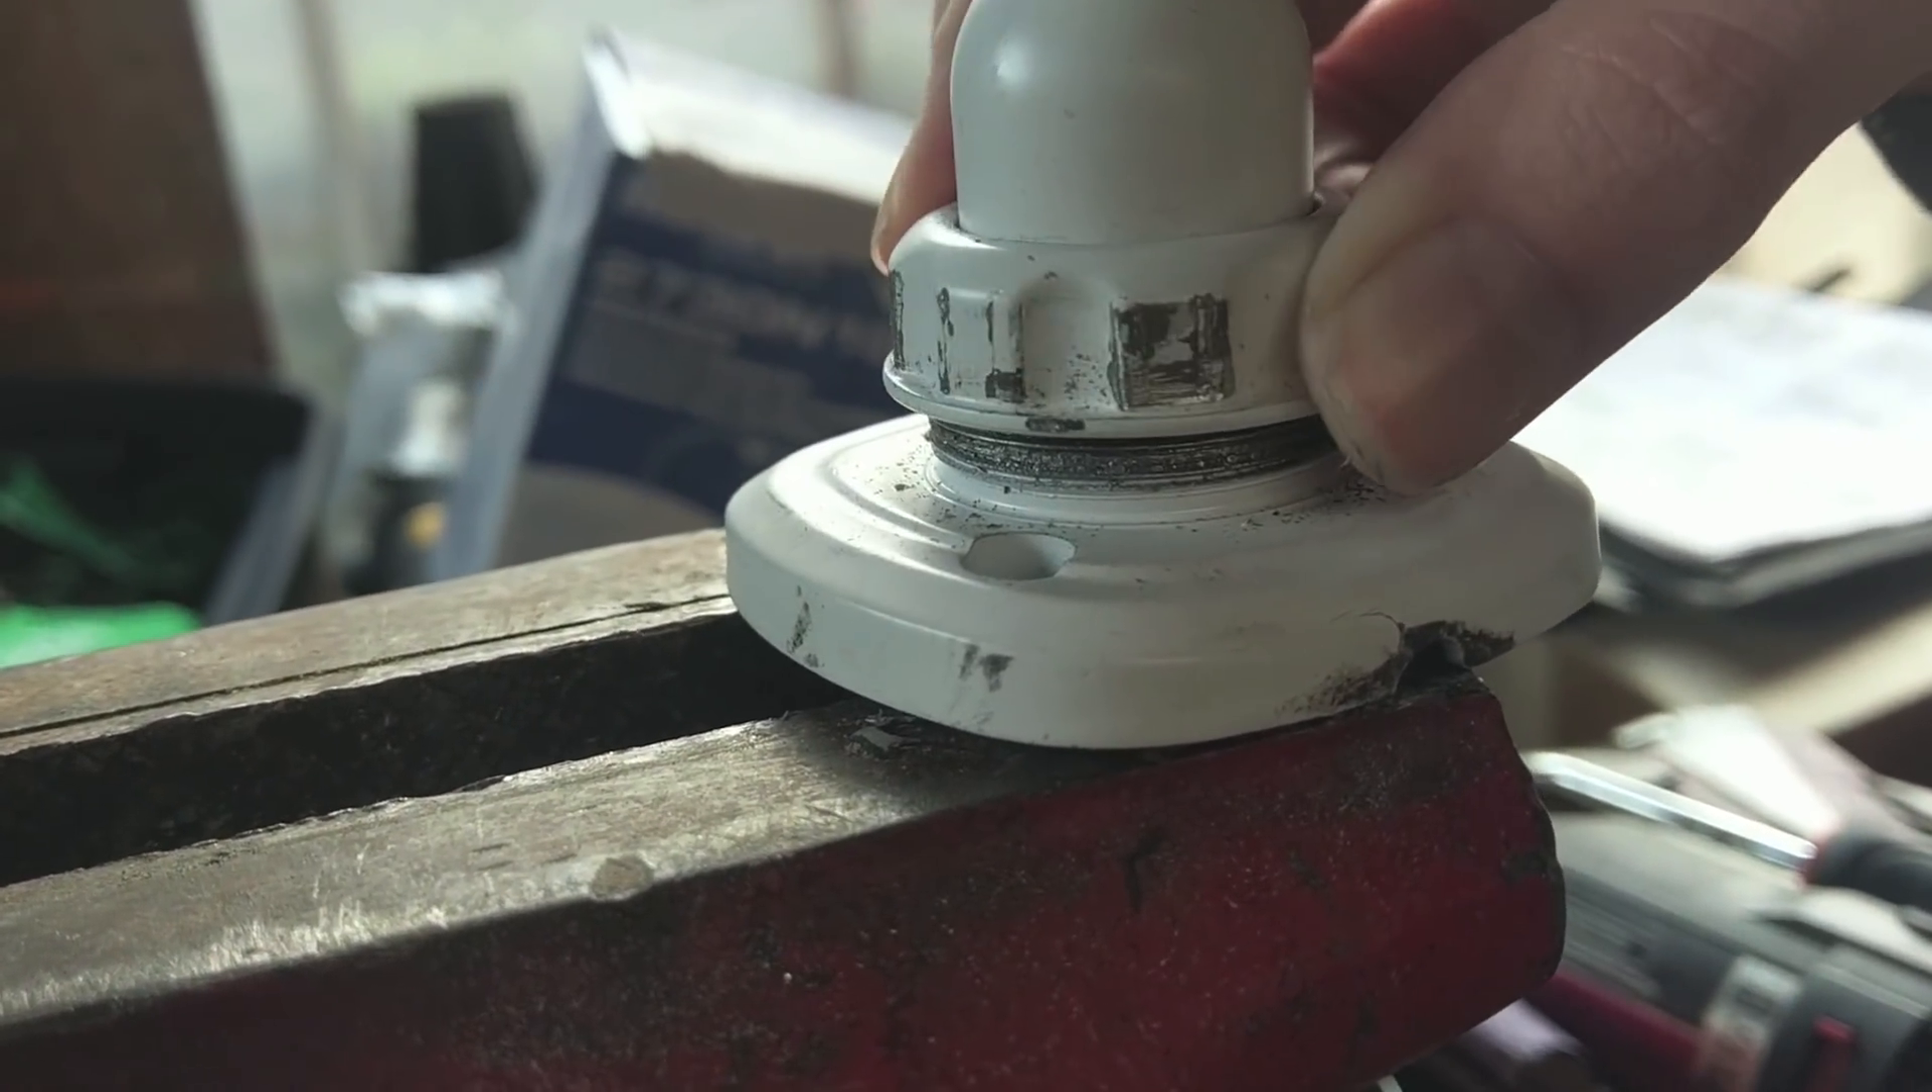Can't get the lock ring all the way on there.